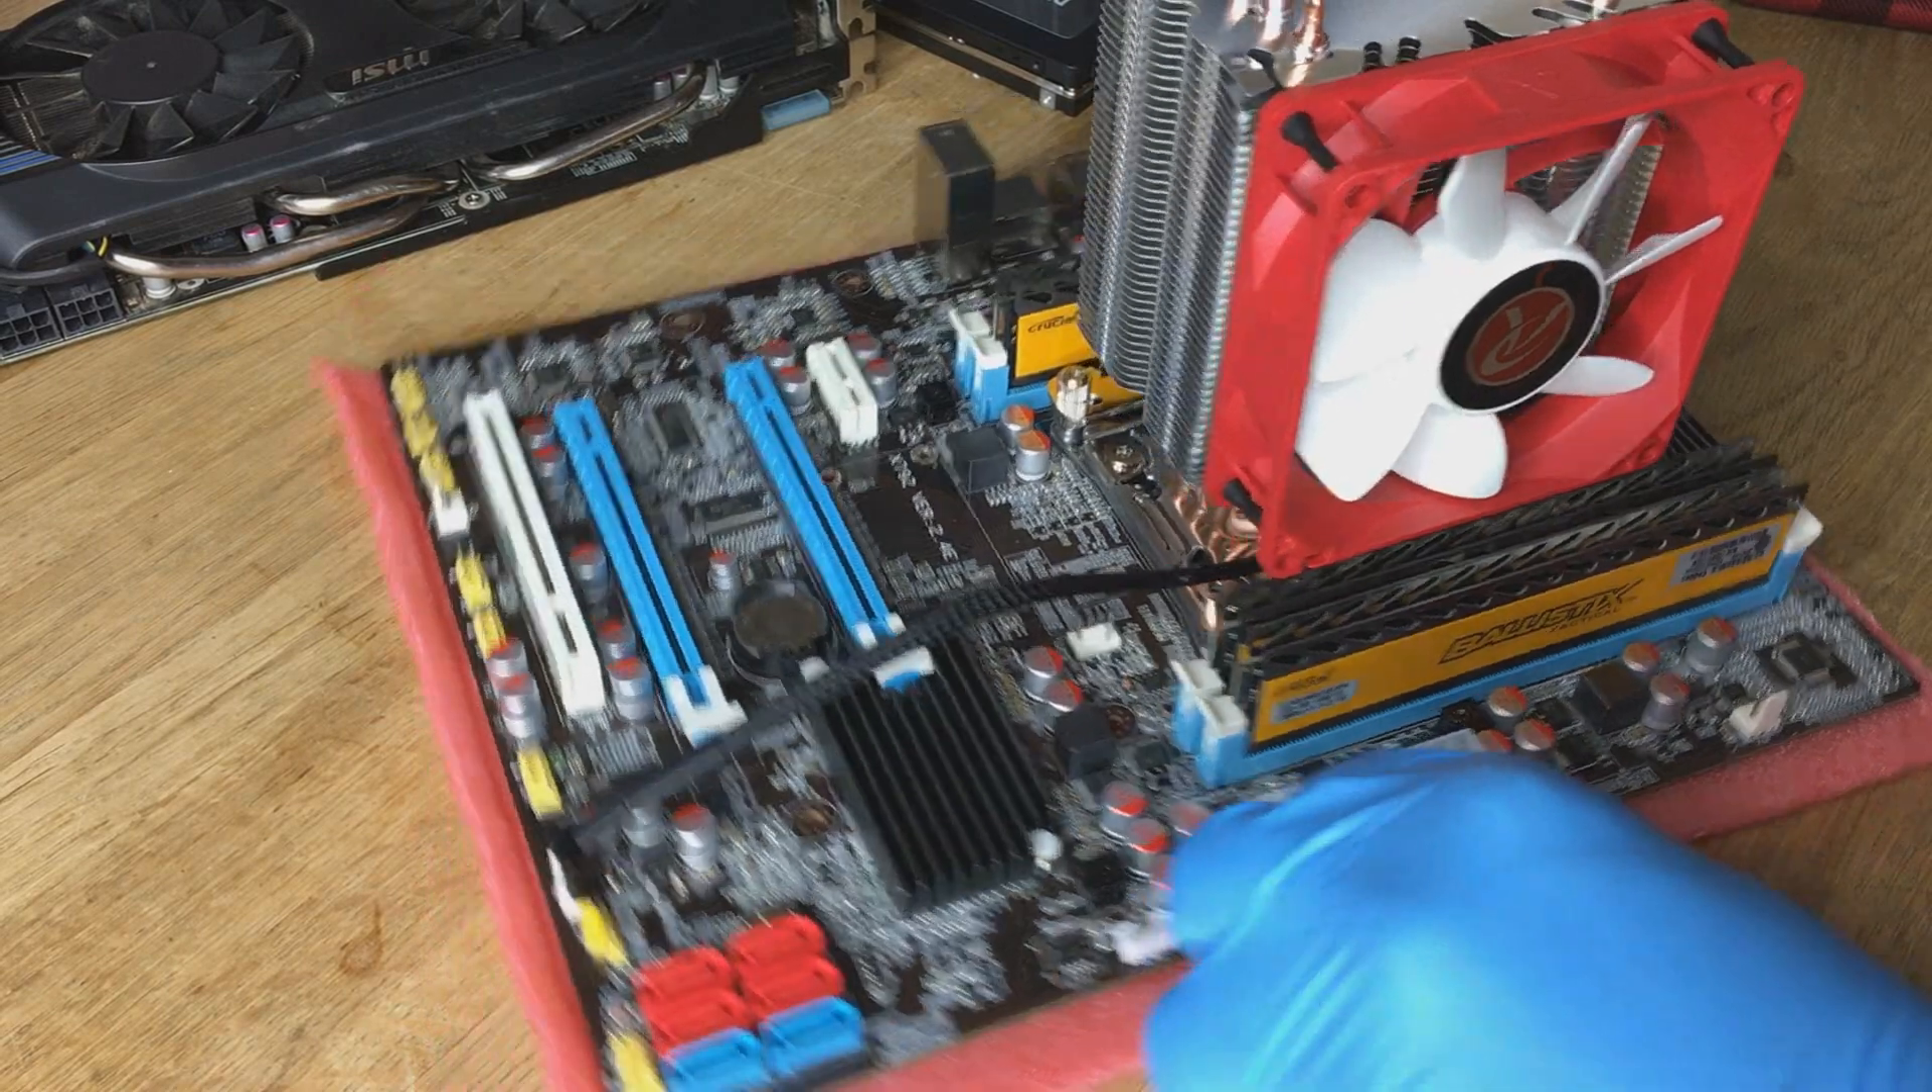There you have it, that's the cooler installed.